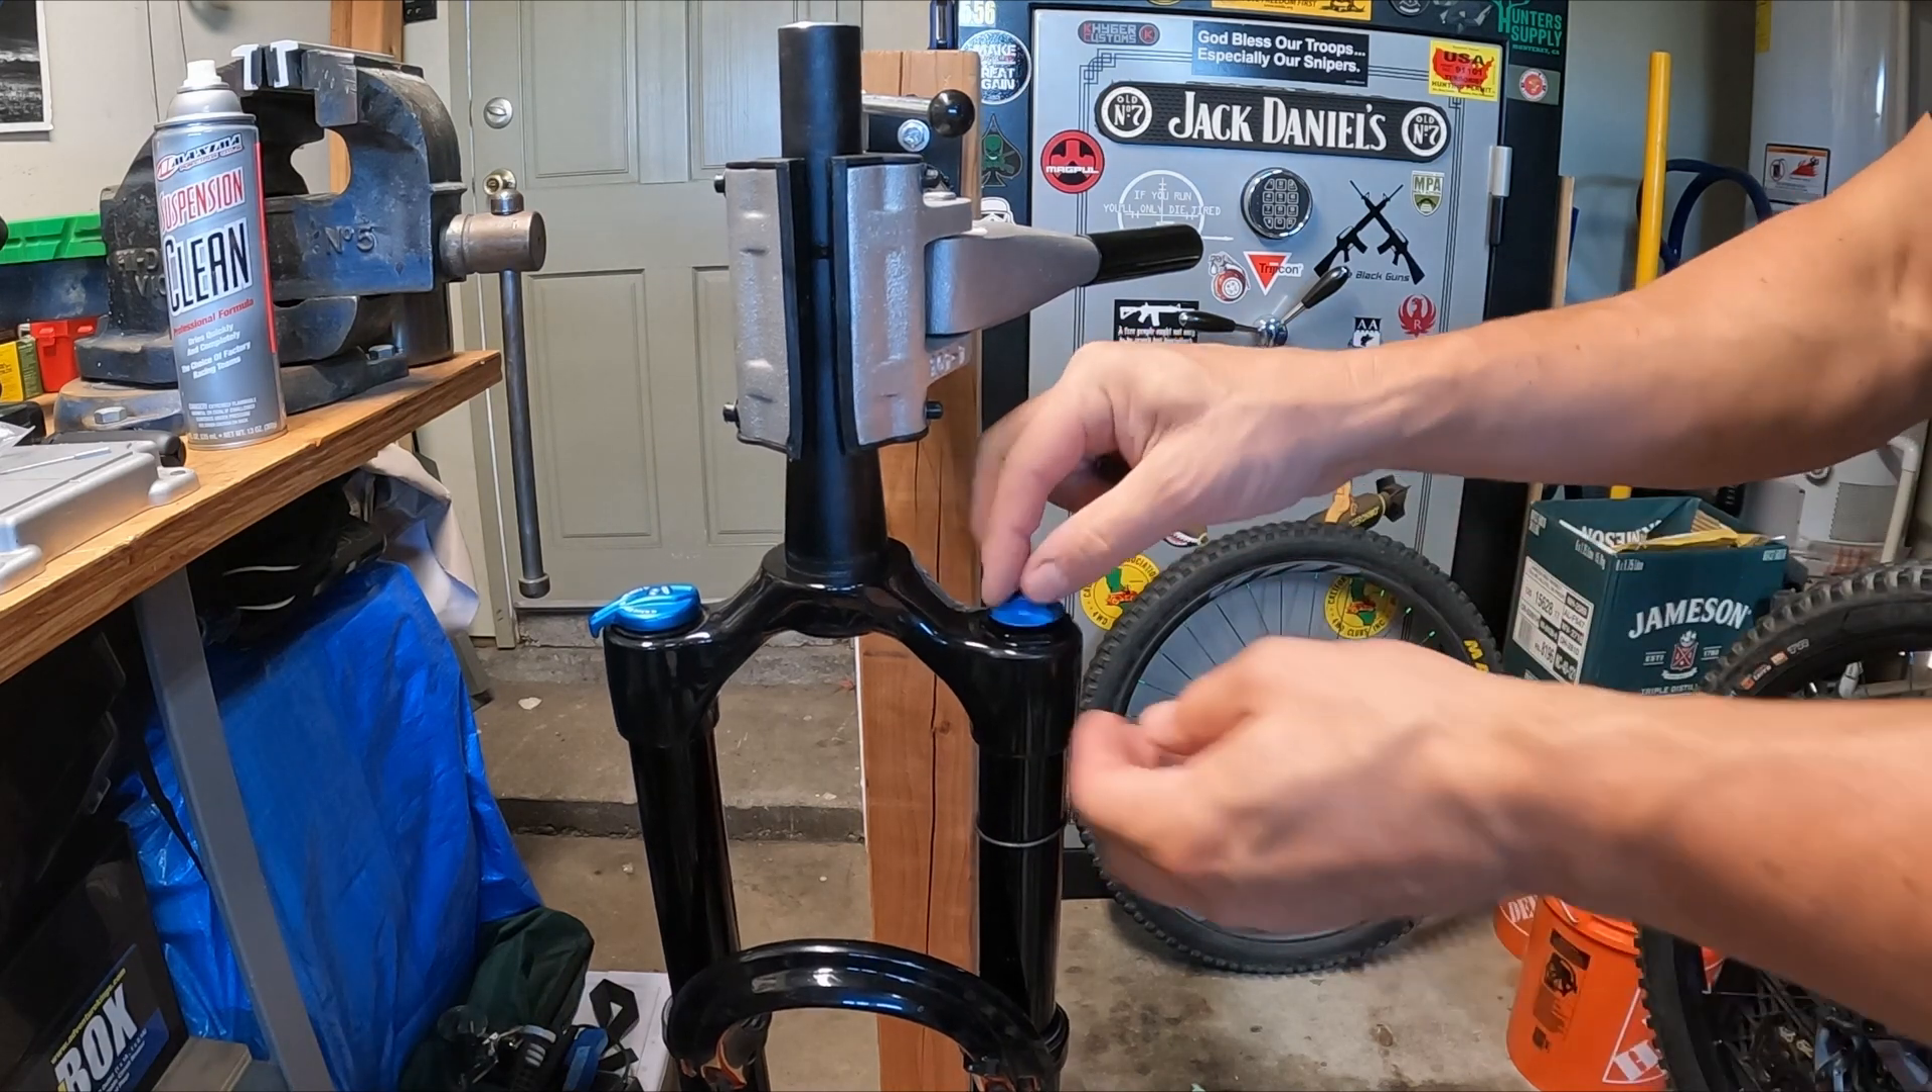Alright got the fork off the bike.